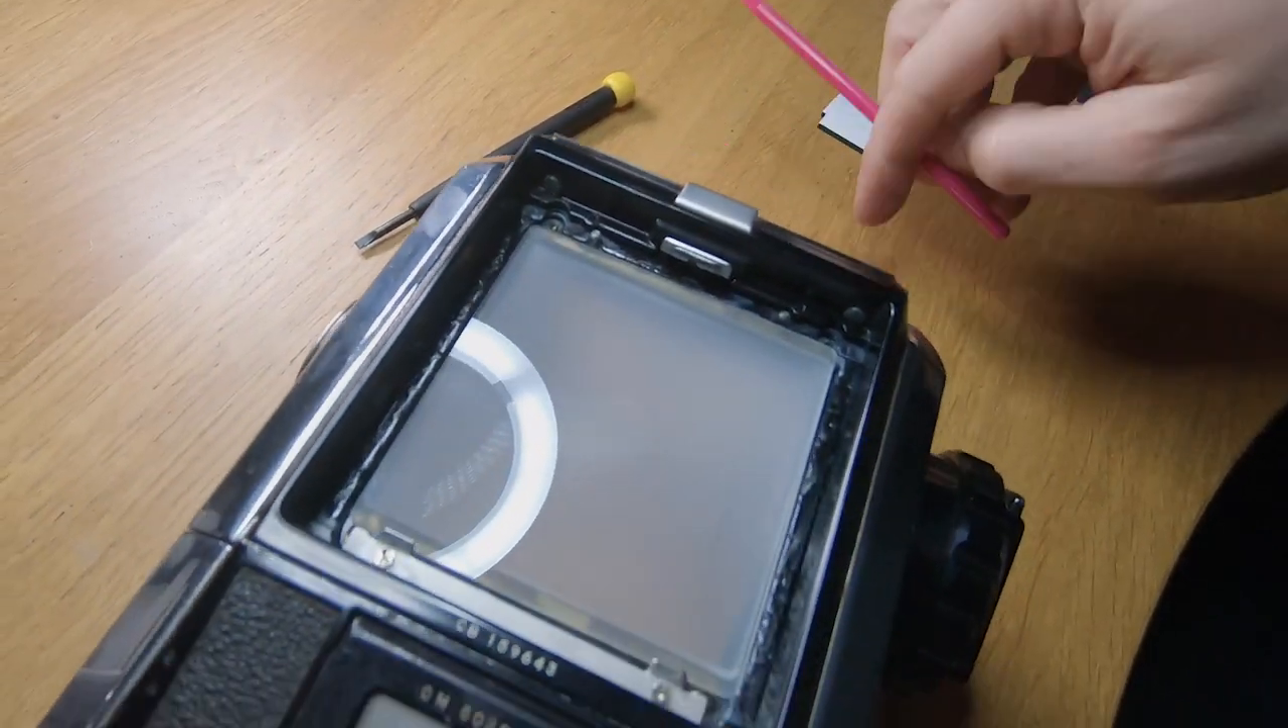So that ground glass is now in place.